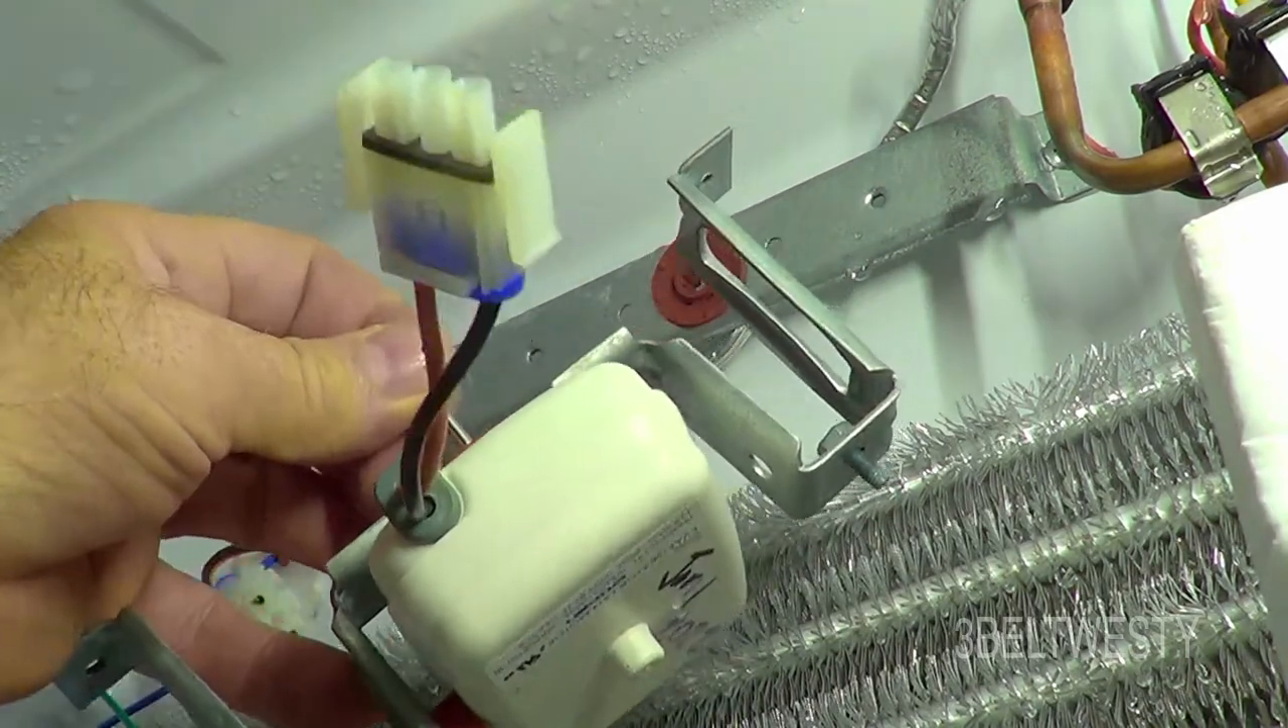Okay, I've got the new motor here in the bracket. It's got a rubber piece in the front.